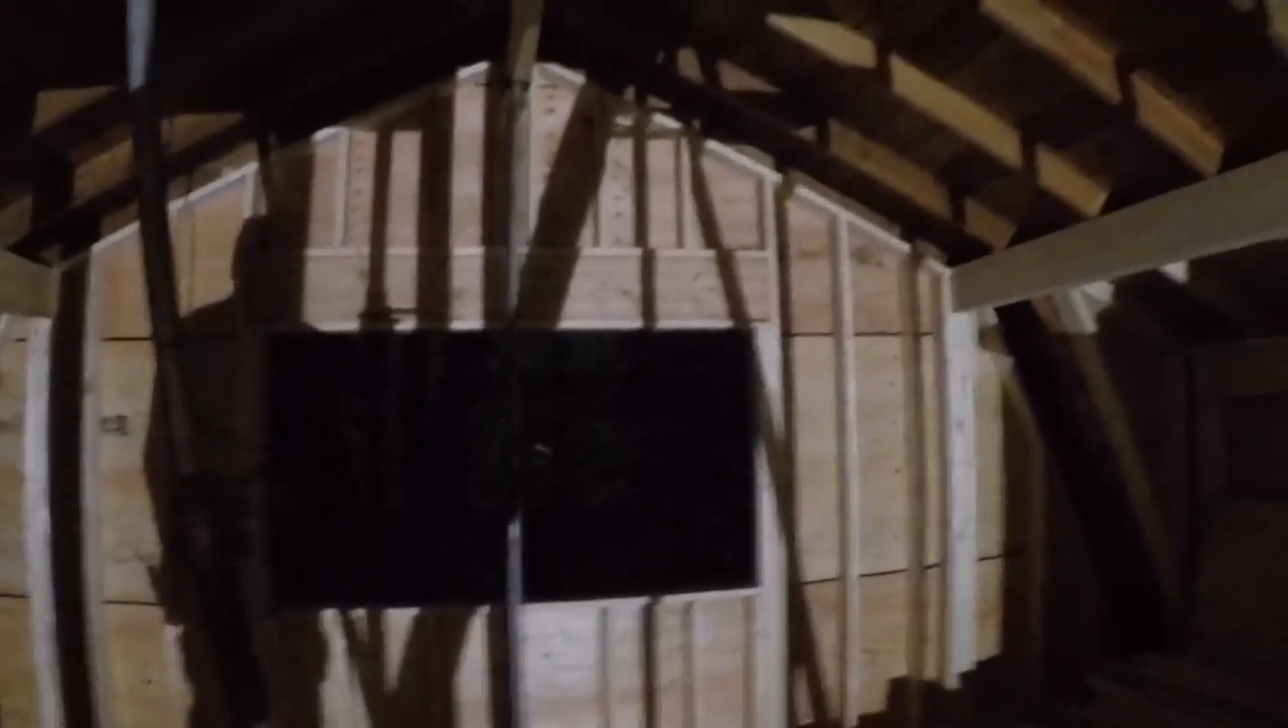I've got this end wall framed in with a big window.